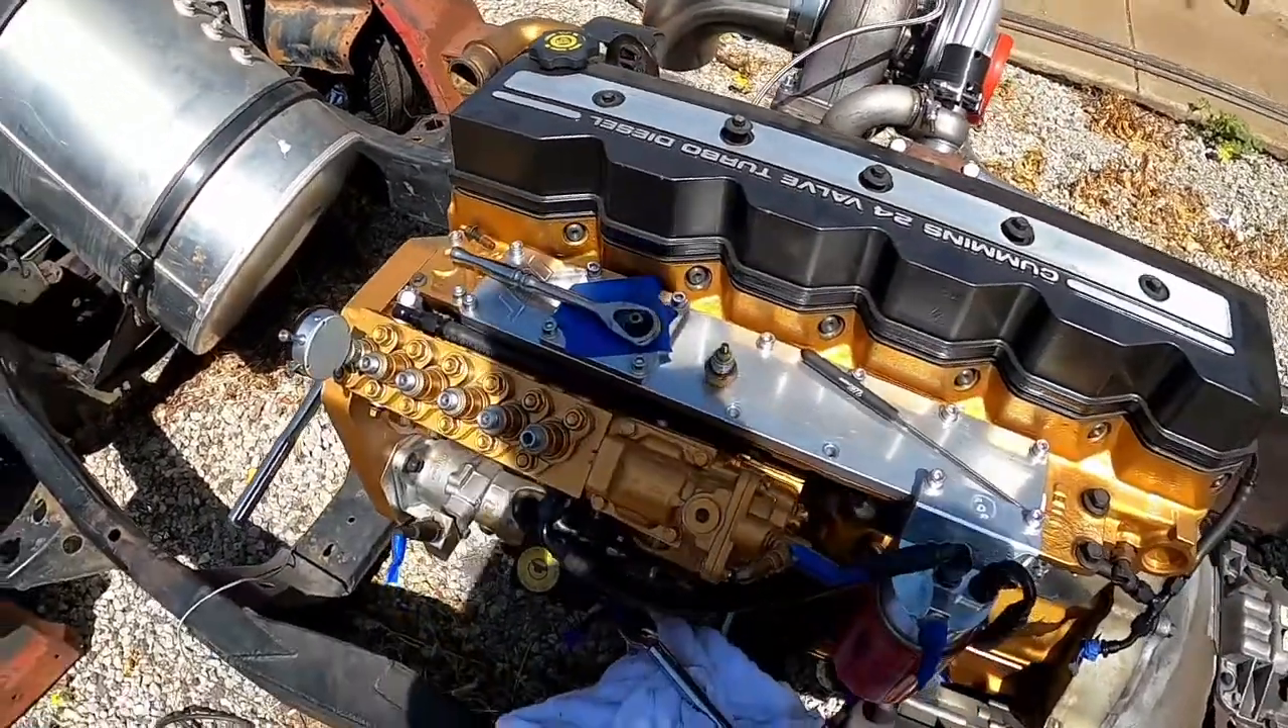Alright so we've got the valve cover back on and we'll worry about adjusting the valves after we finish up with the p-pump timing here.